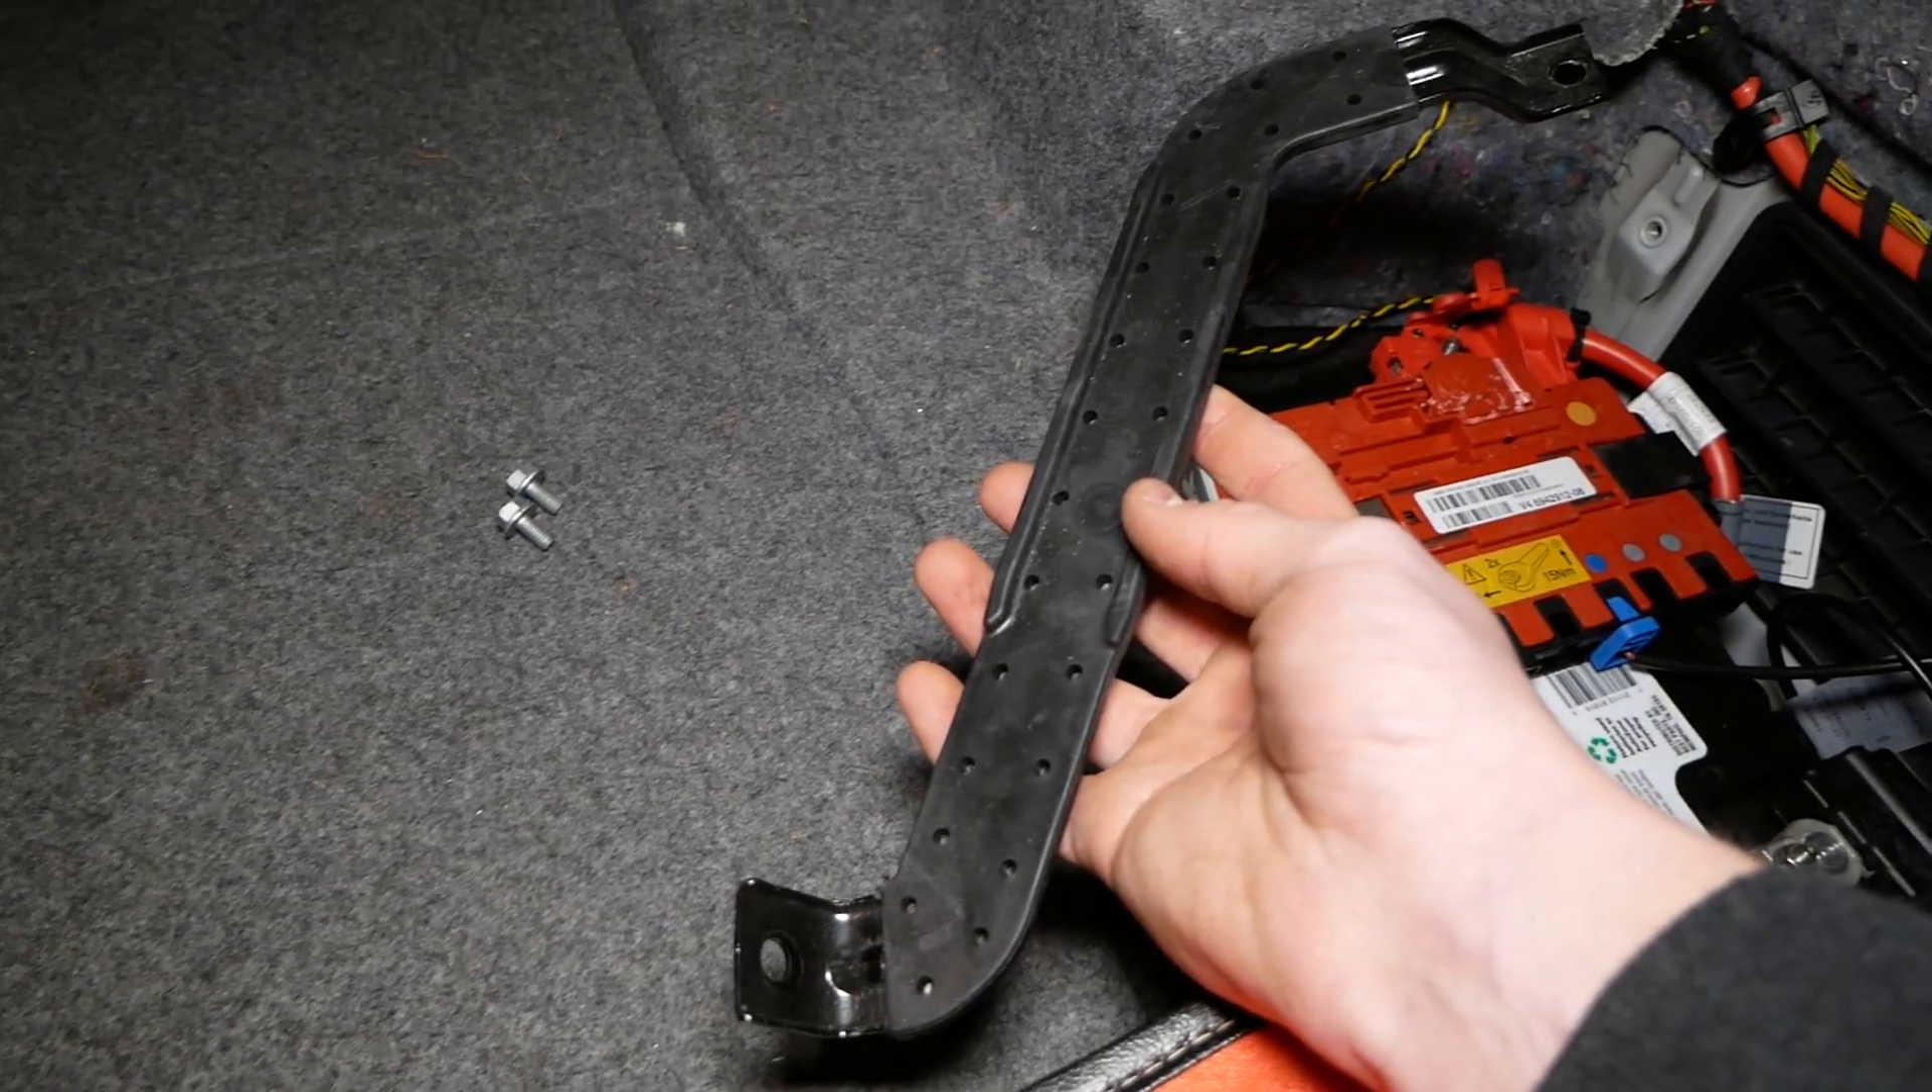All that's left to do is to reinstall the retaining bar.